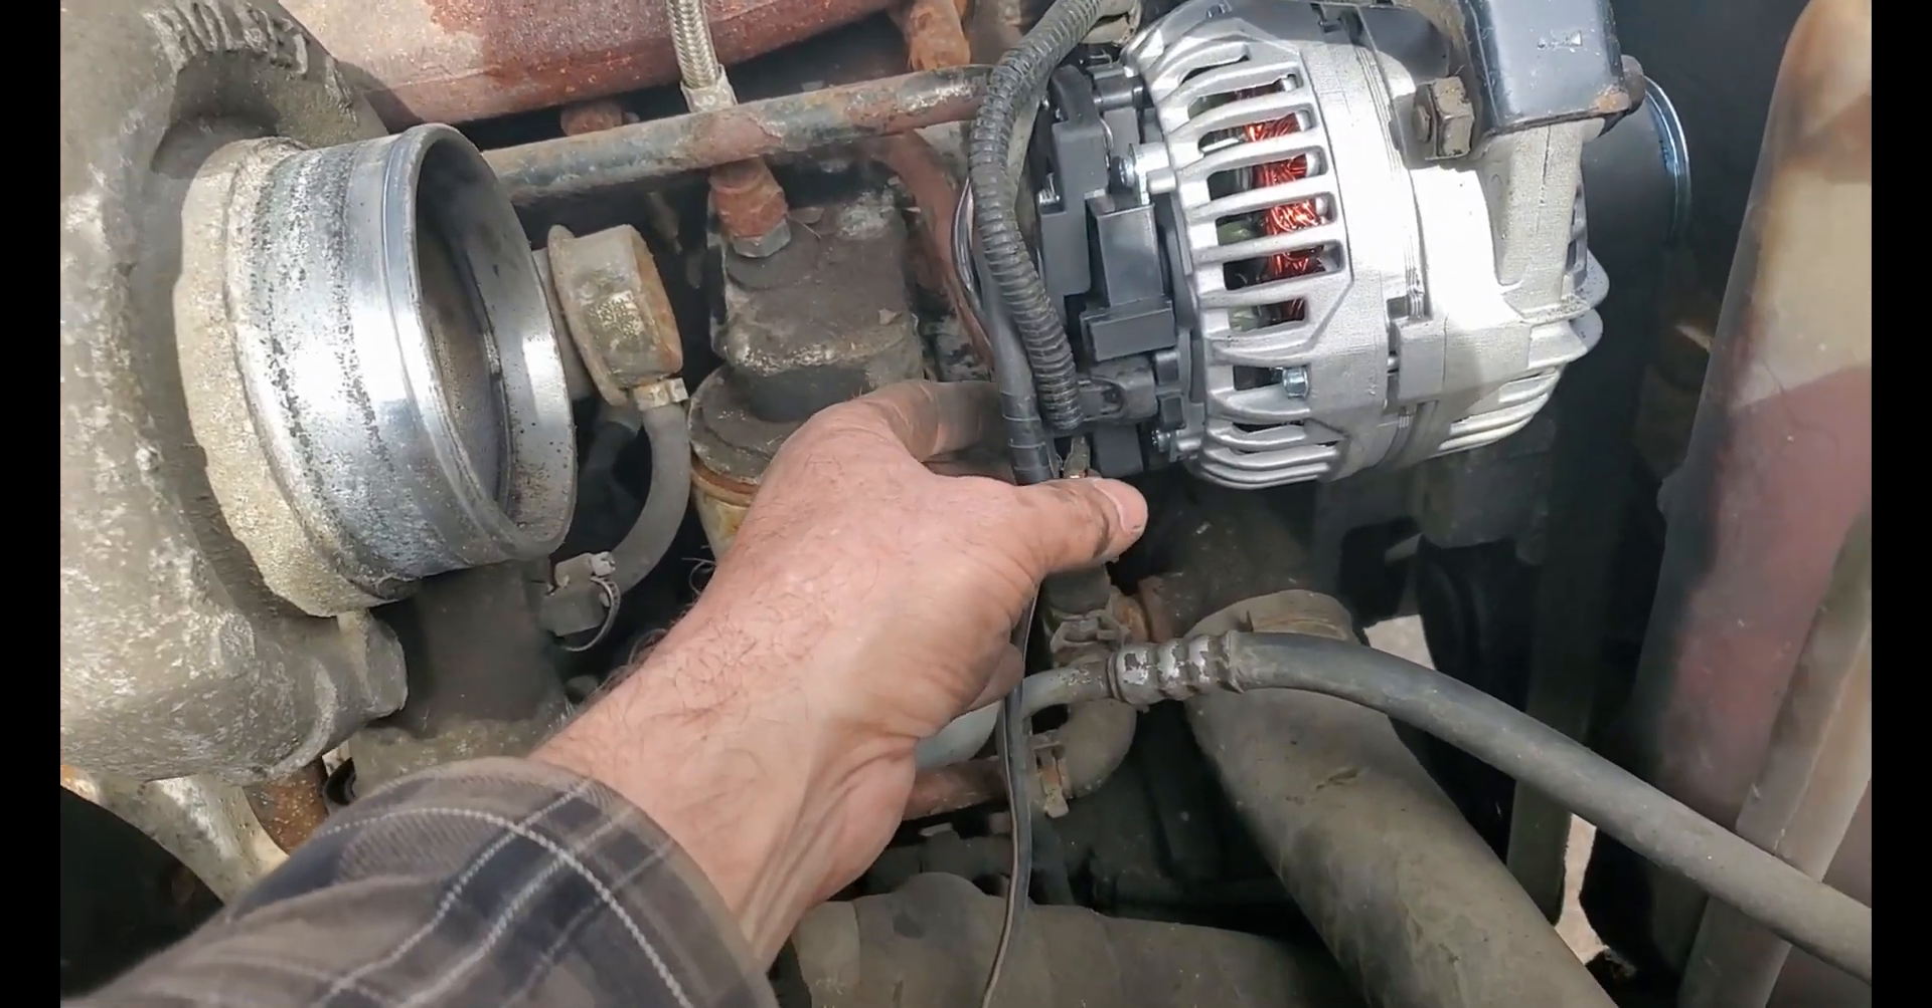Now the new alternator is on.